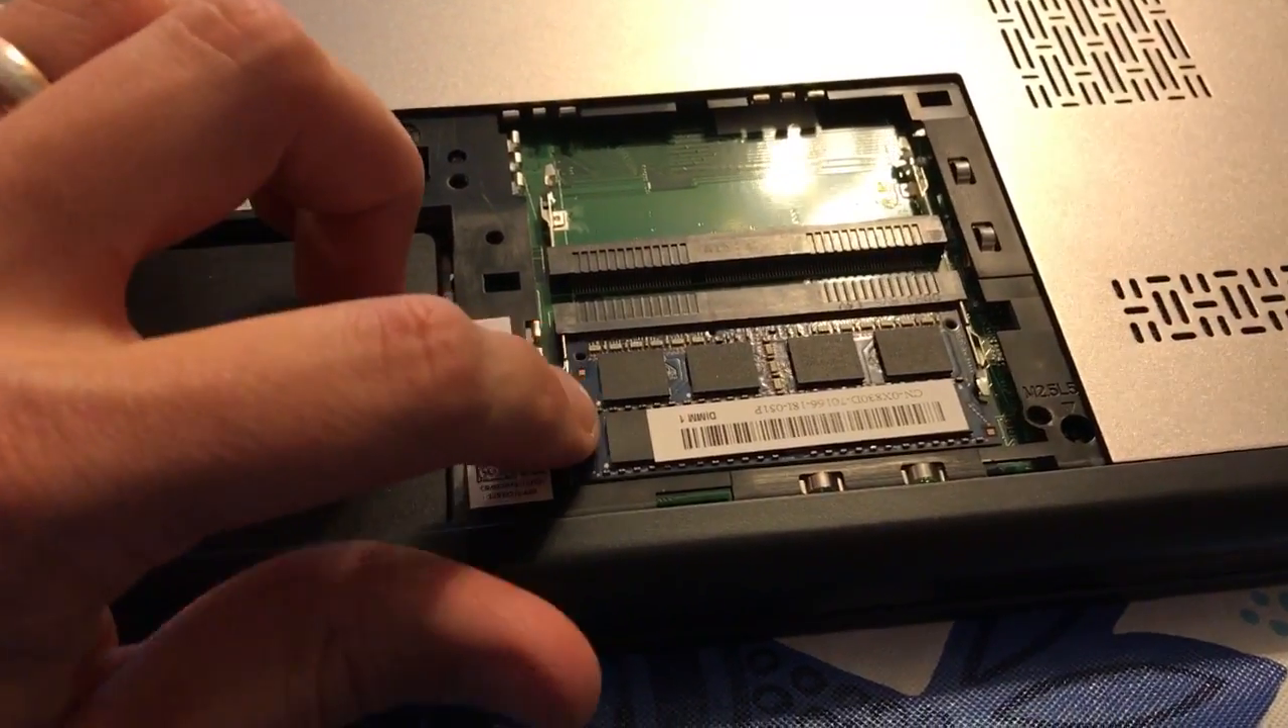We got the cover off as you can see we've got one stick of RAM in it and then an empty secondary slot.